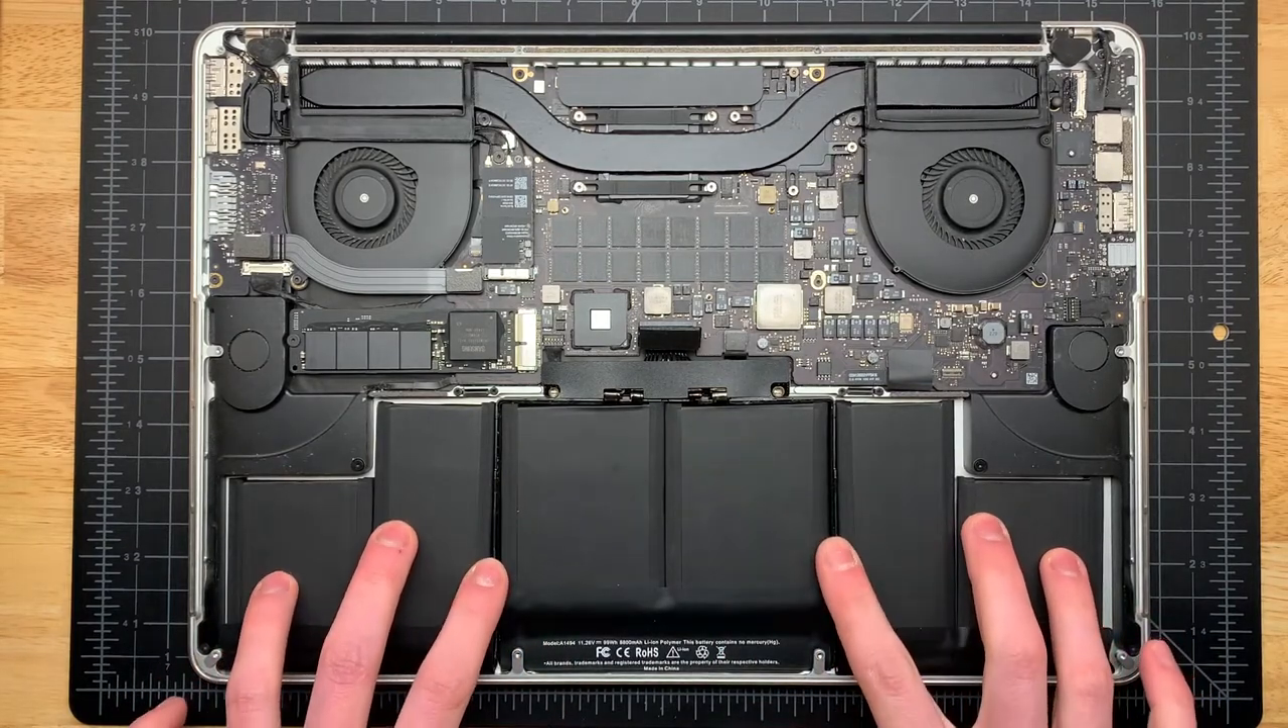So status update for the batteries. These are in, they are stuck down with the new adhesive that comes pre-installed on them.